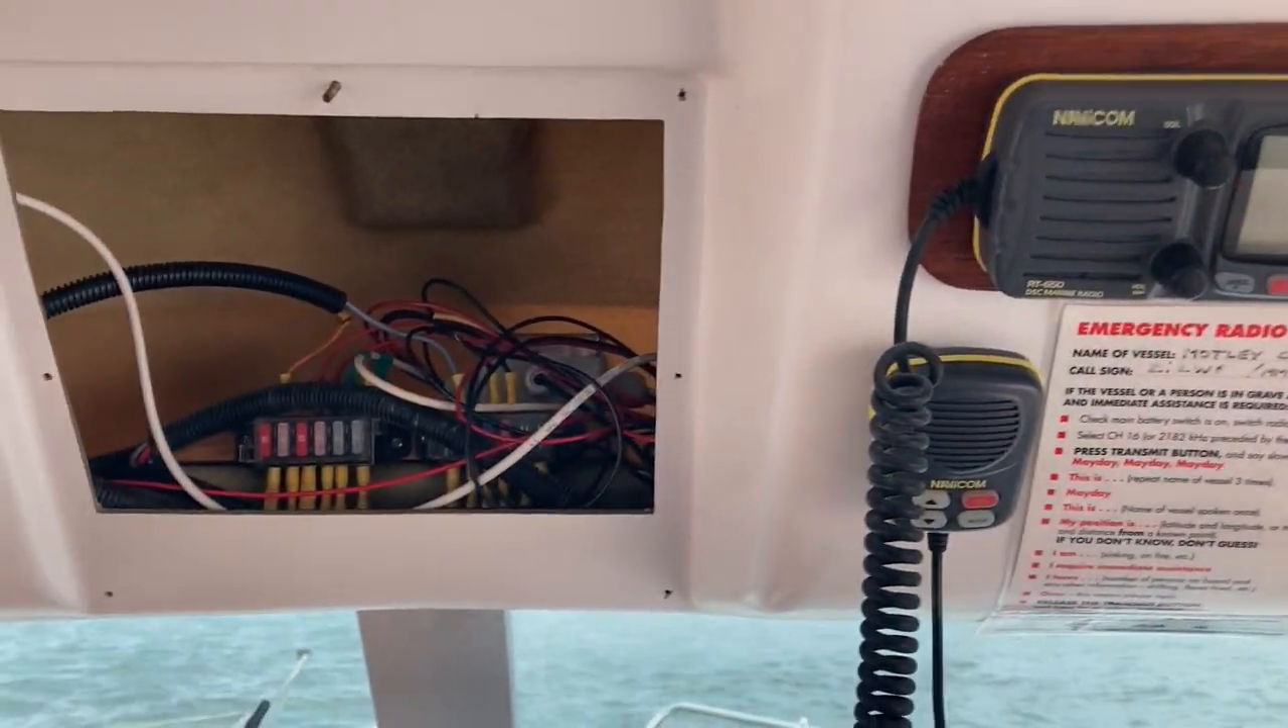Well, I've taken off the access panel, which gives me great access to the radio and behind.